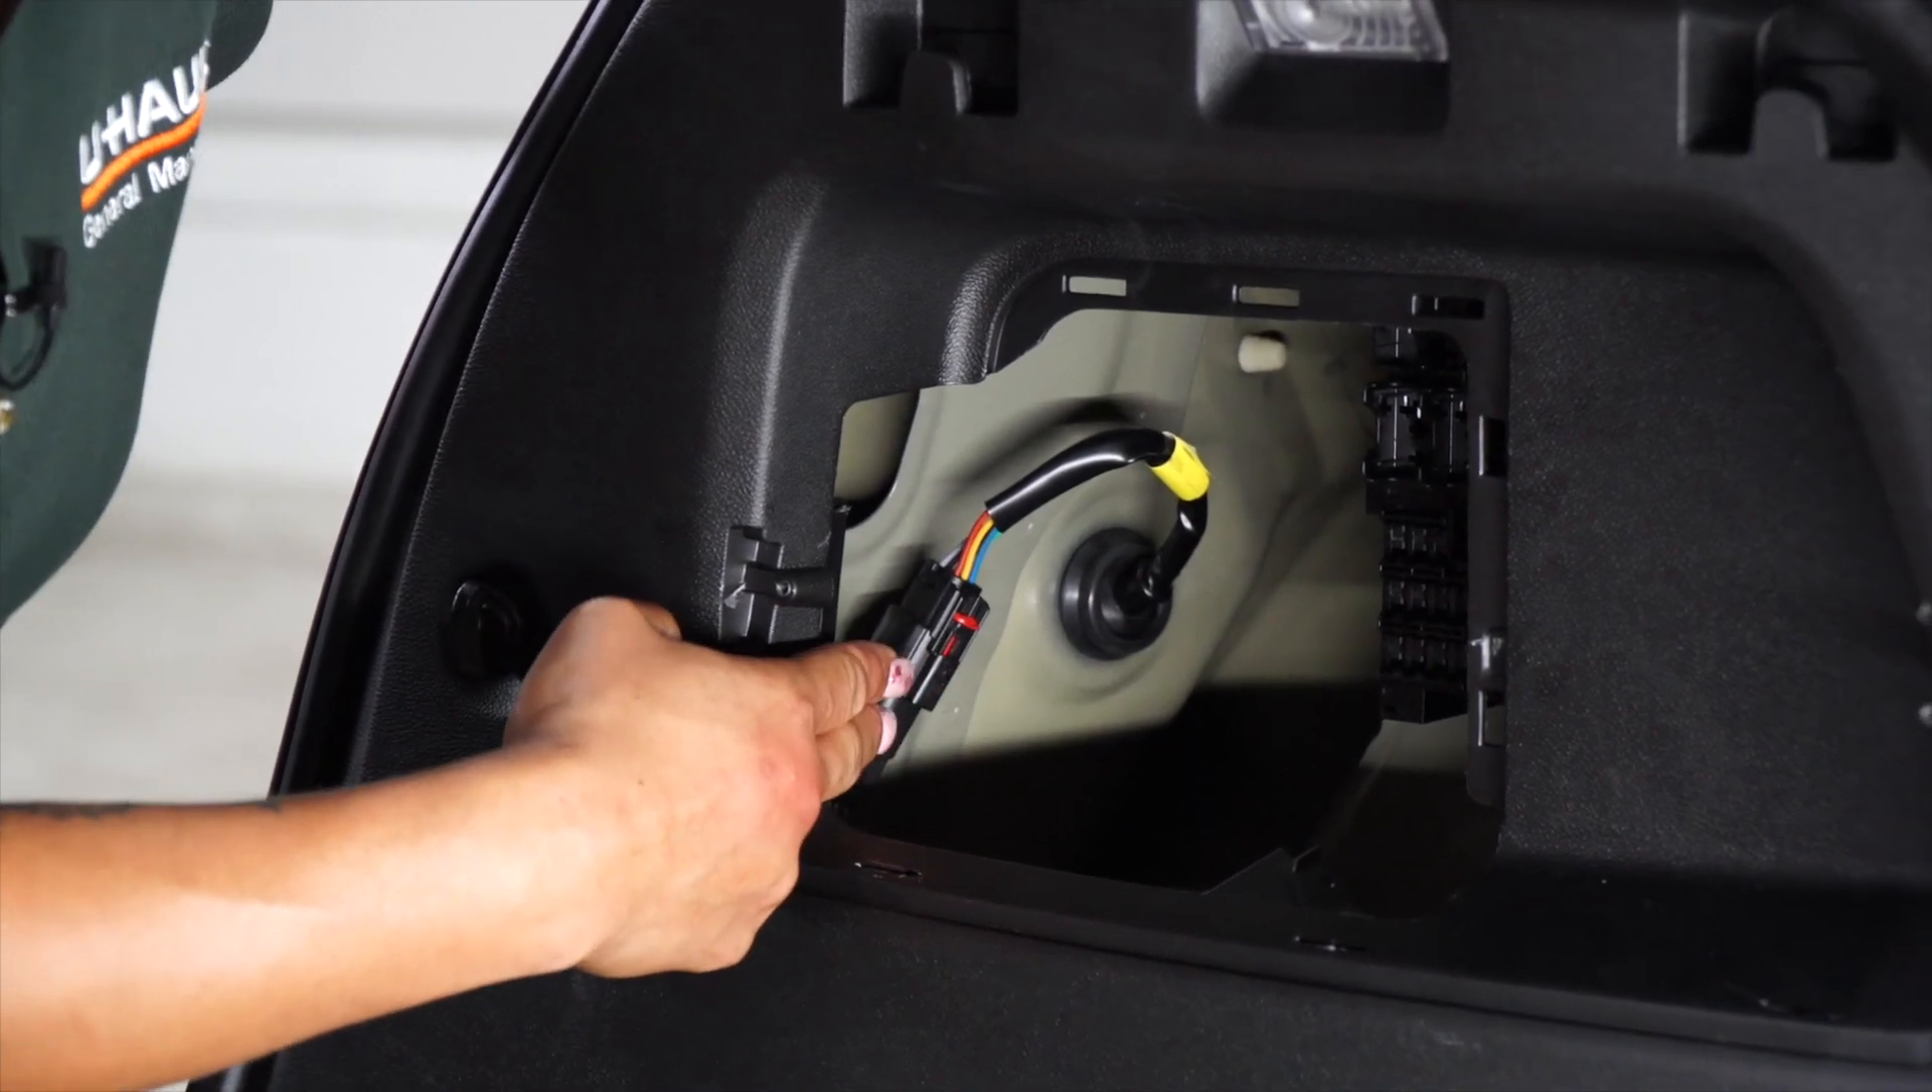With the door removed, you're going to see the taillight connector.